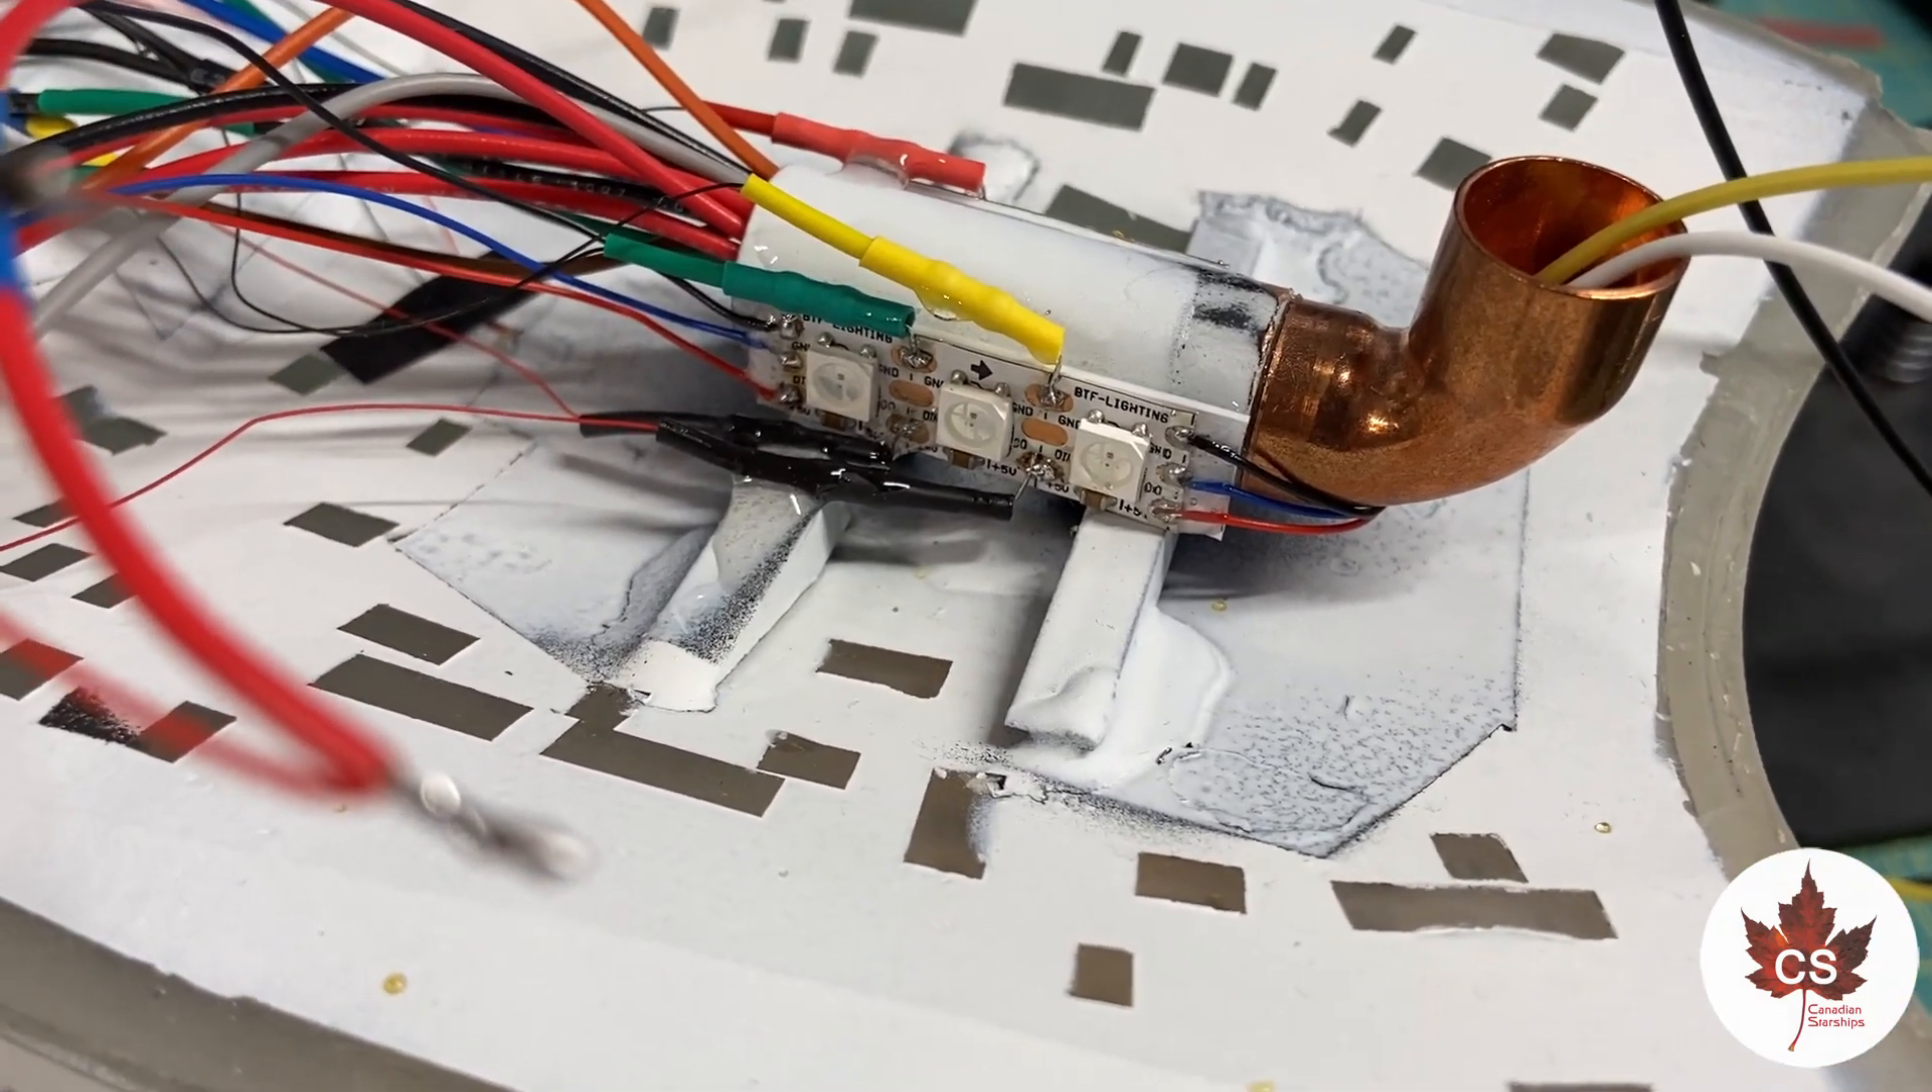I've added LED lights onto the side of the post mount just to give a little bit of extra light in the front section of that secondary hall.